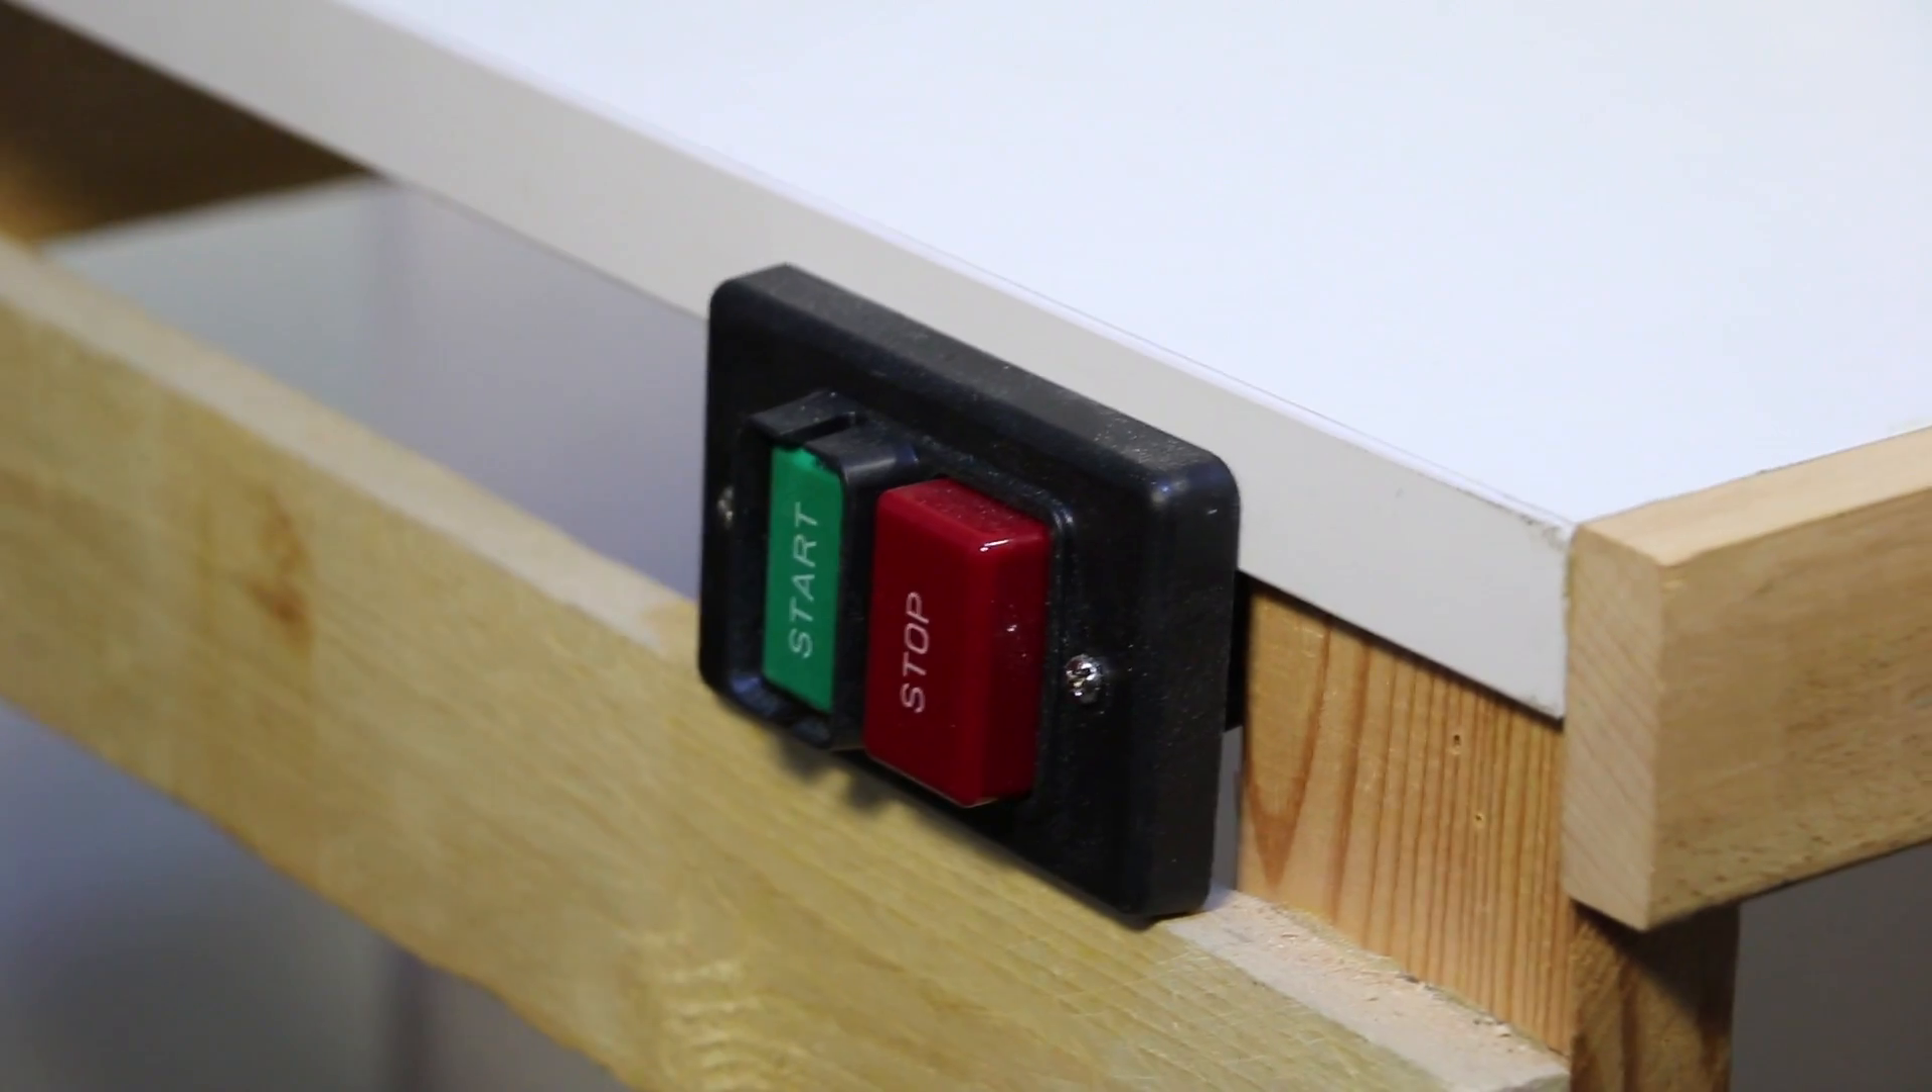And I also added an on-off switch for the saw.